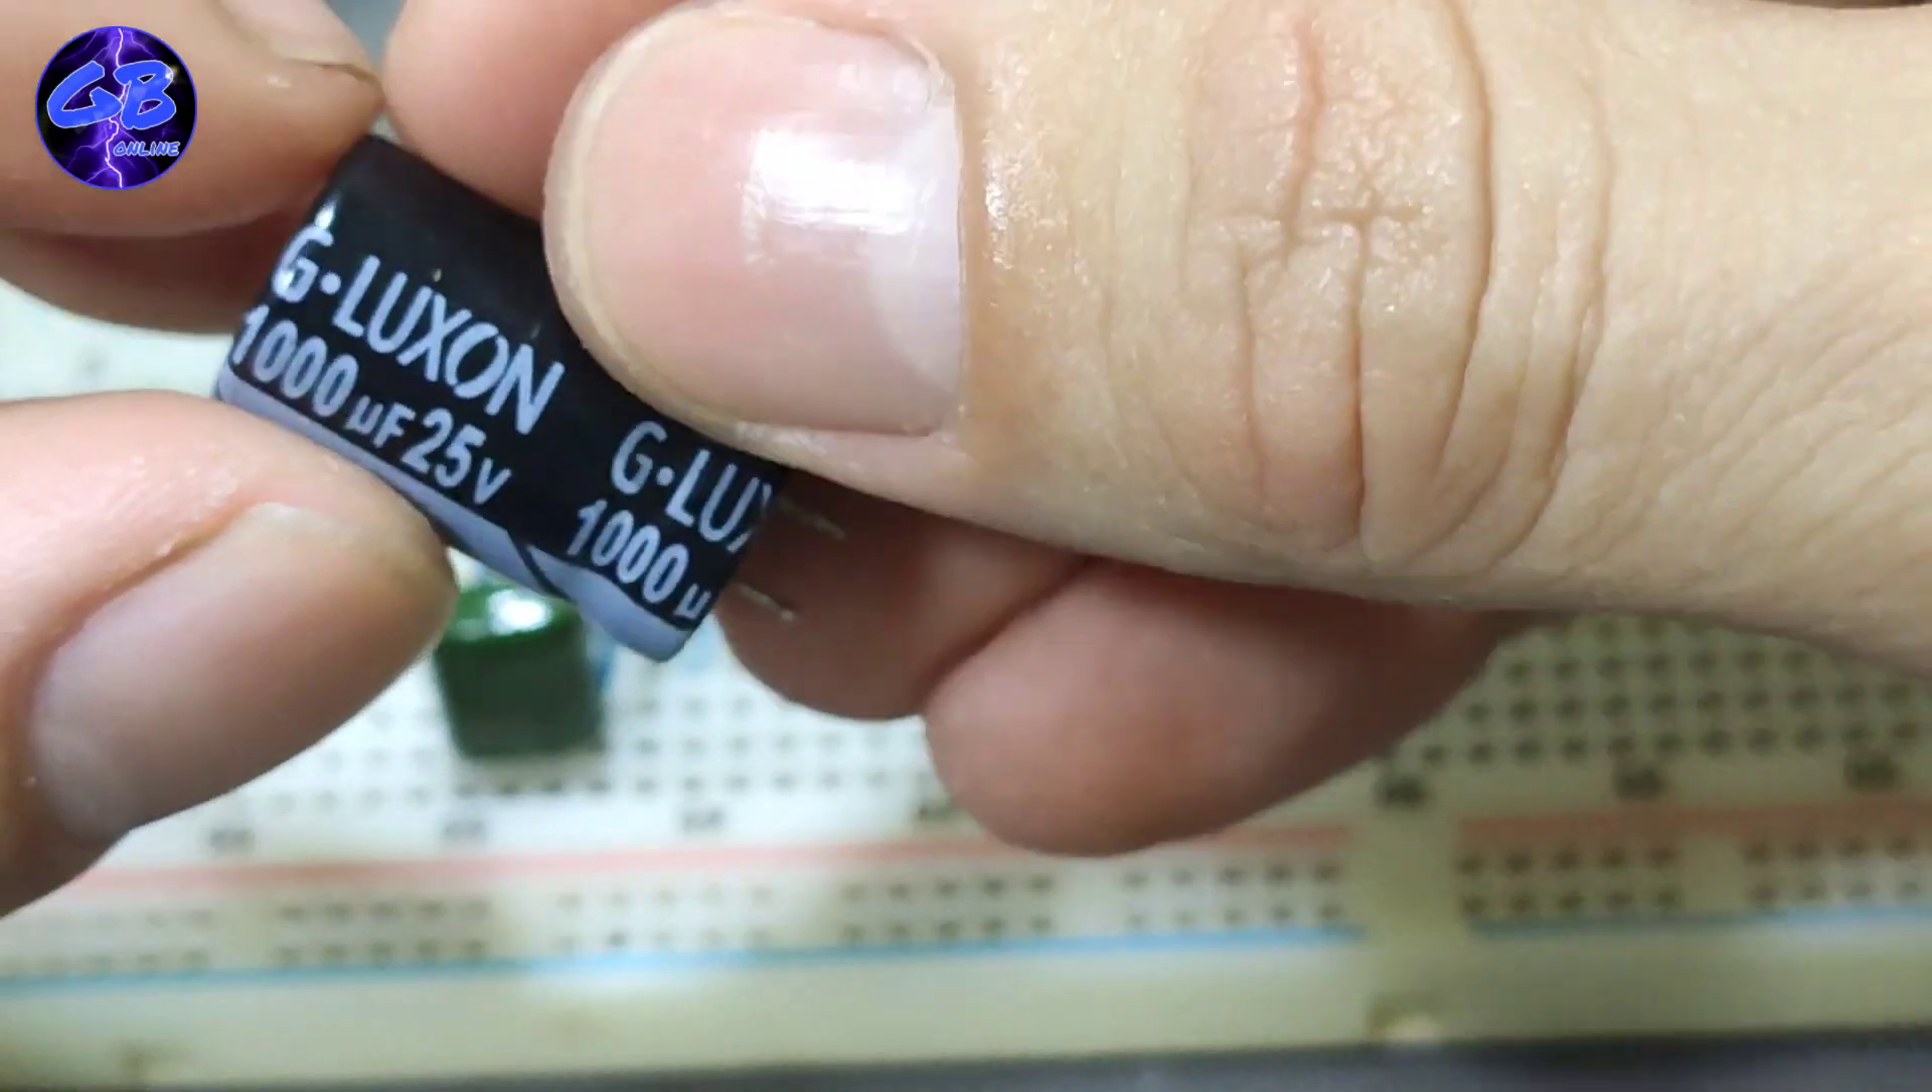Lo que nos quedaría colocar todavía es nuestro capacitor de 1000.